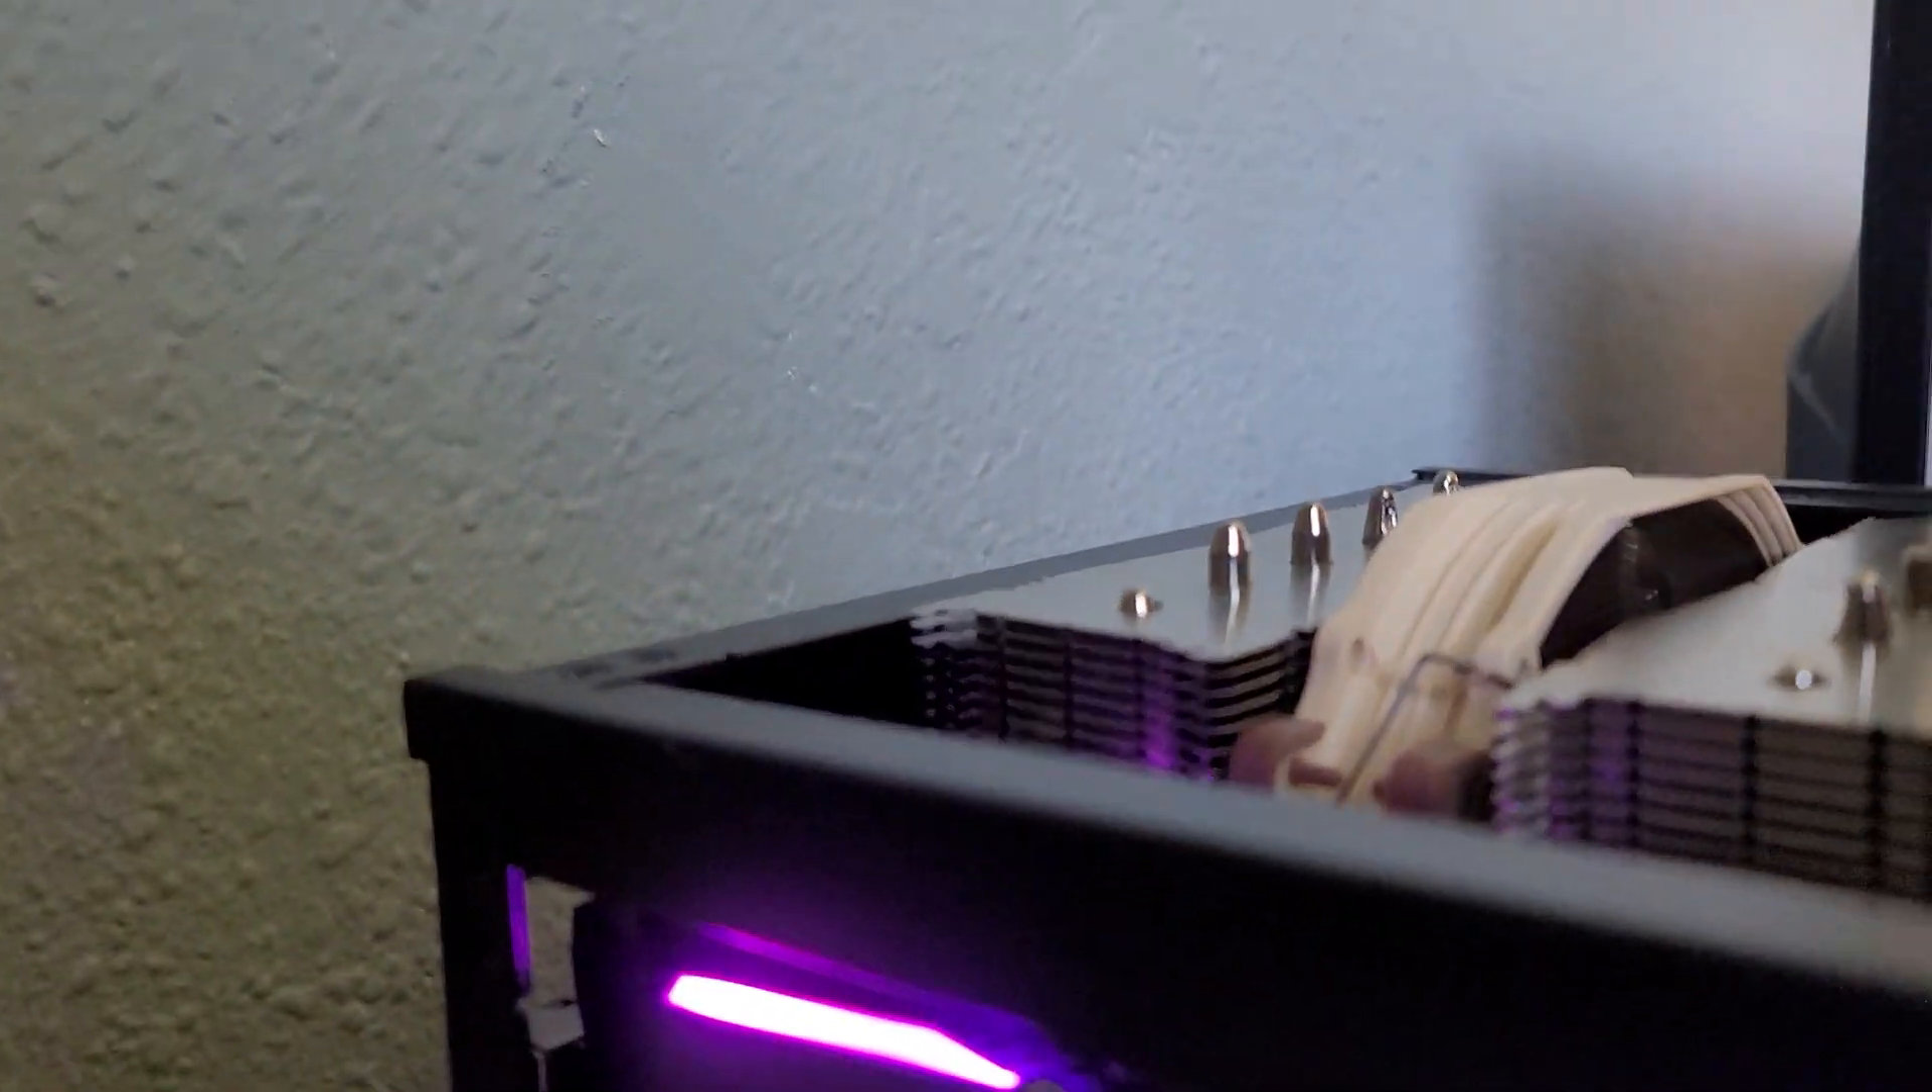You can see the heat sink pipes are still above the case.